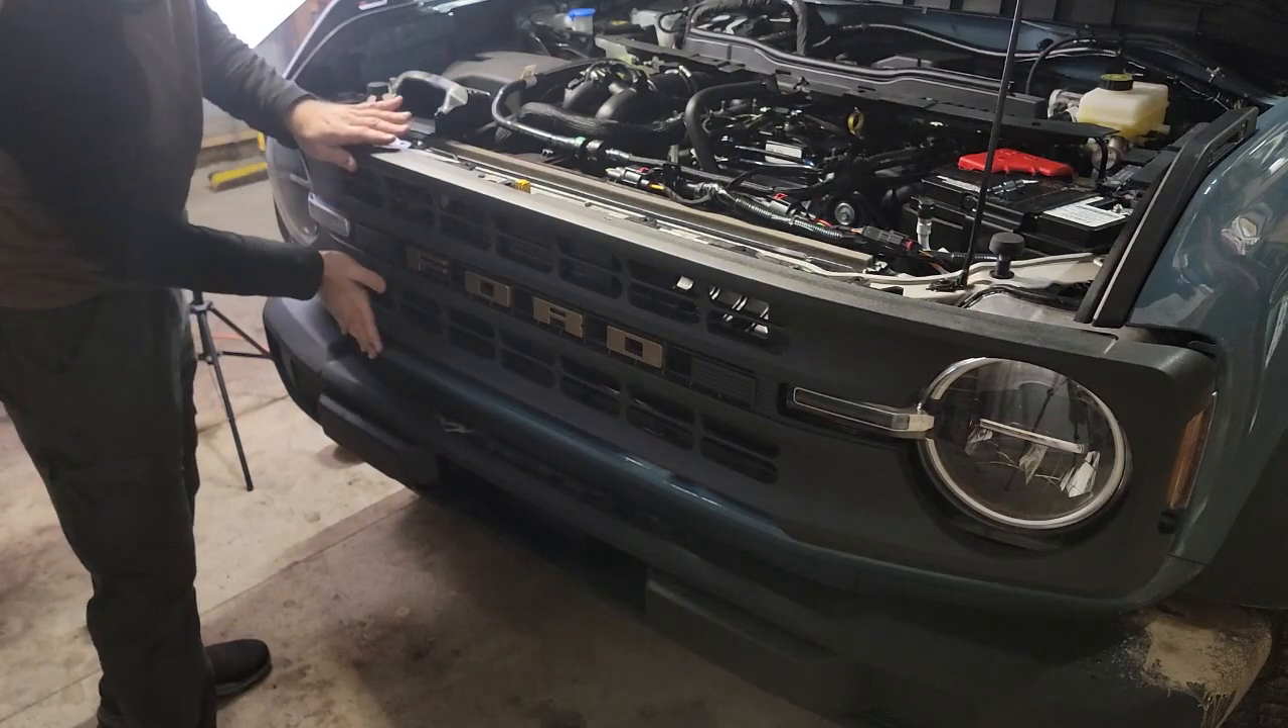Ok so we have our custom set of grill letters attached to our grill.